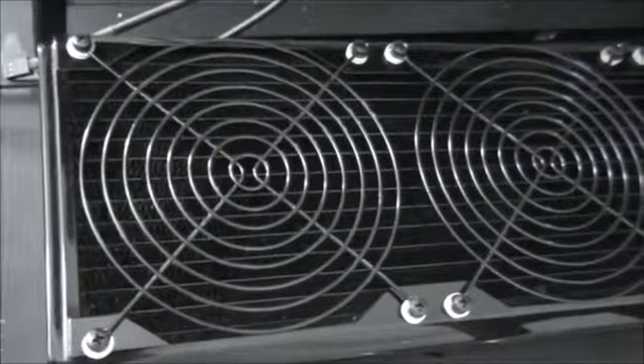Okay, so on this side I've installed the black ModSmart 140mm grills.